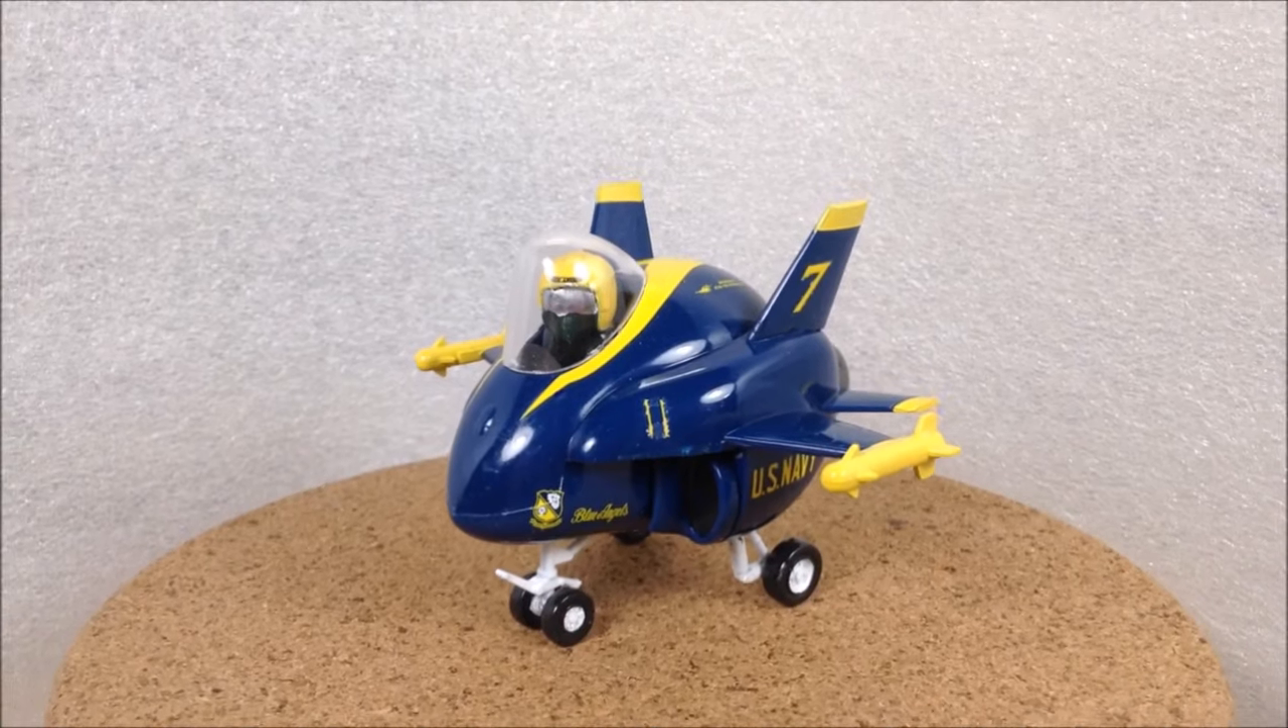I just had to attach the landing gear and wheels pop the pilot in place and put the canopy on.